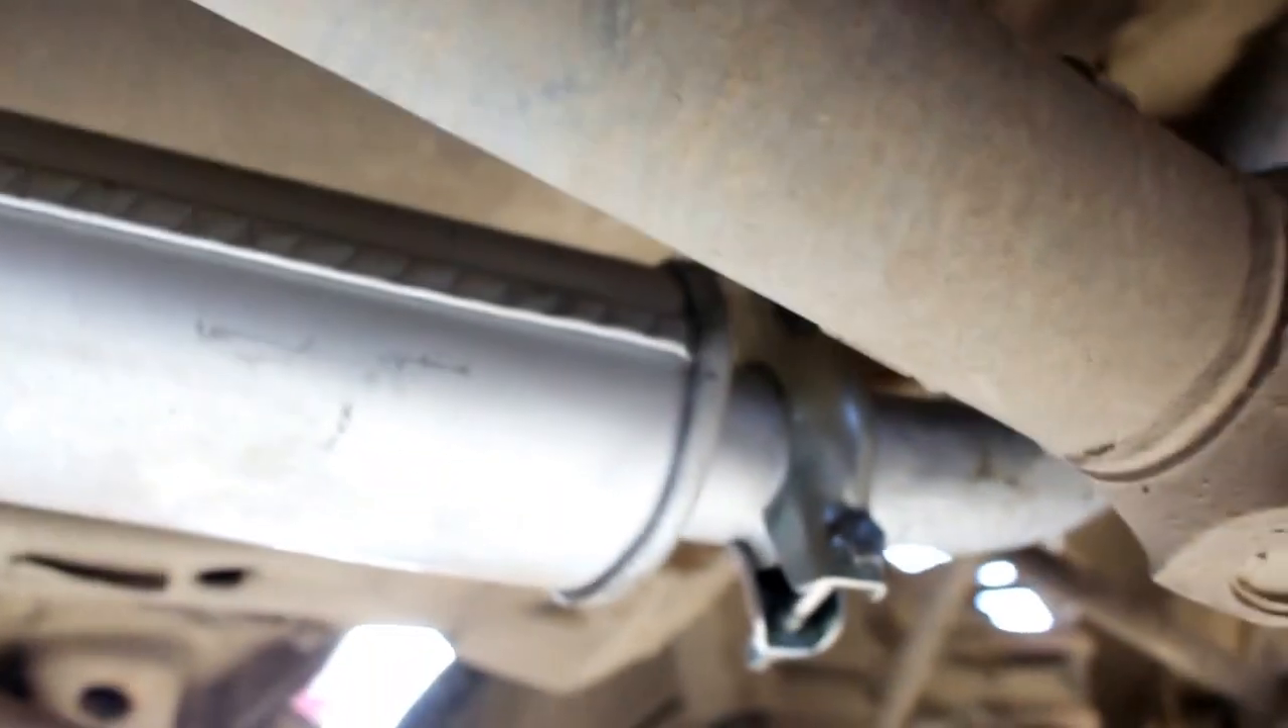Хомут глушителя здесь у нас установлен.